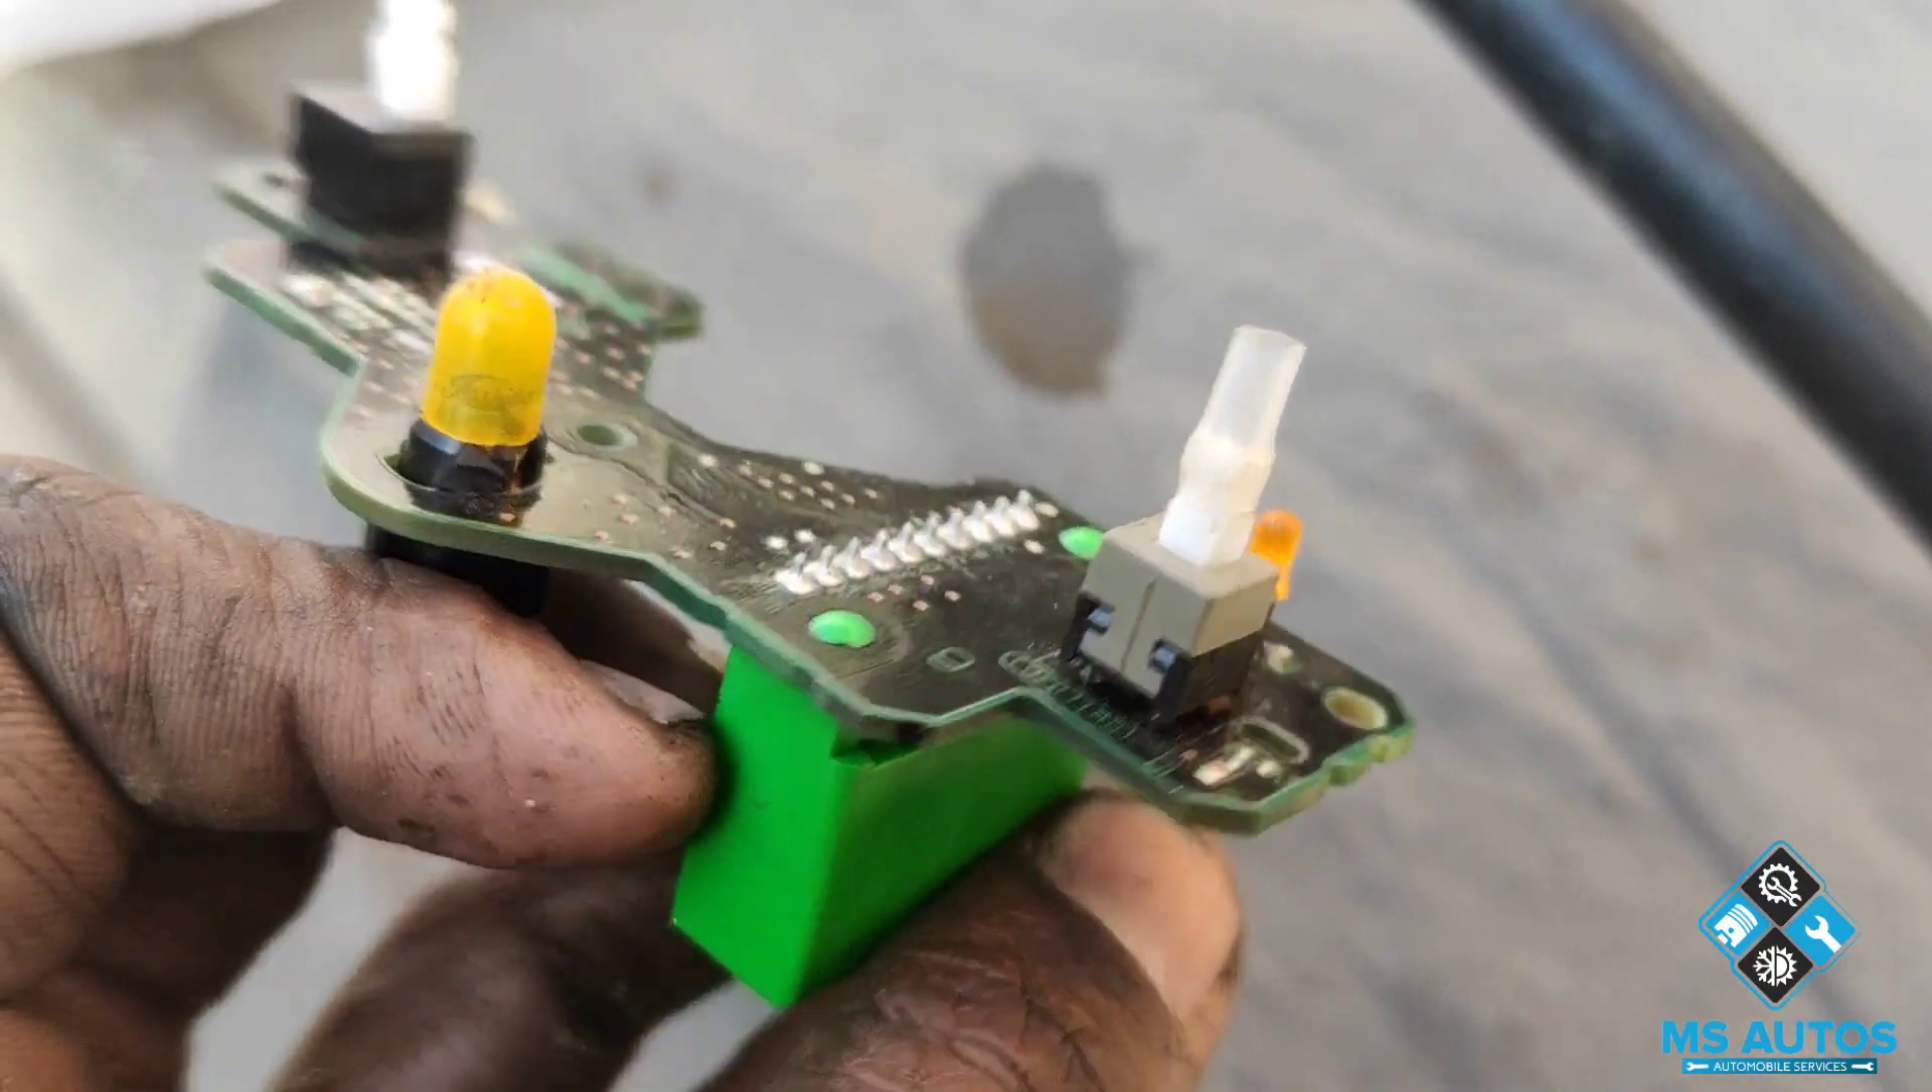یہ ہم نے اس کے اندر یہ بٹن لگا دیا ہے اور یہ ہم نے یہ لائٹ بھی لگا دی ہے۔